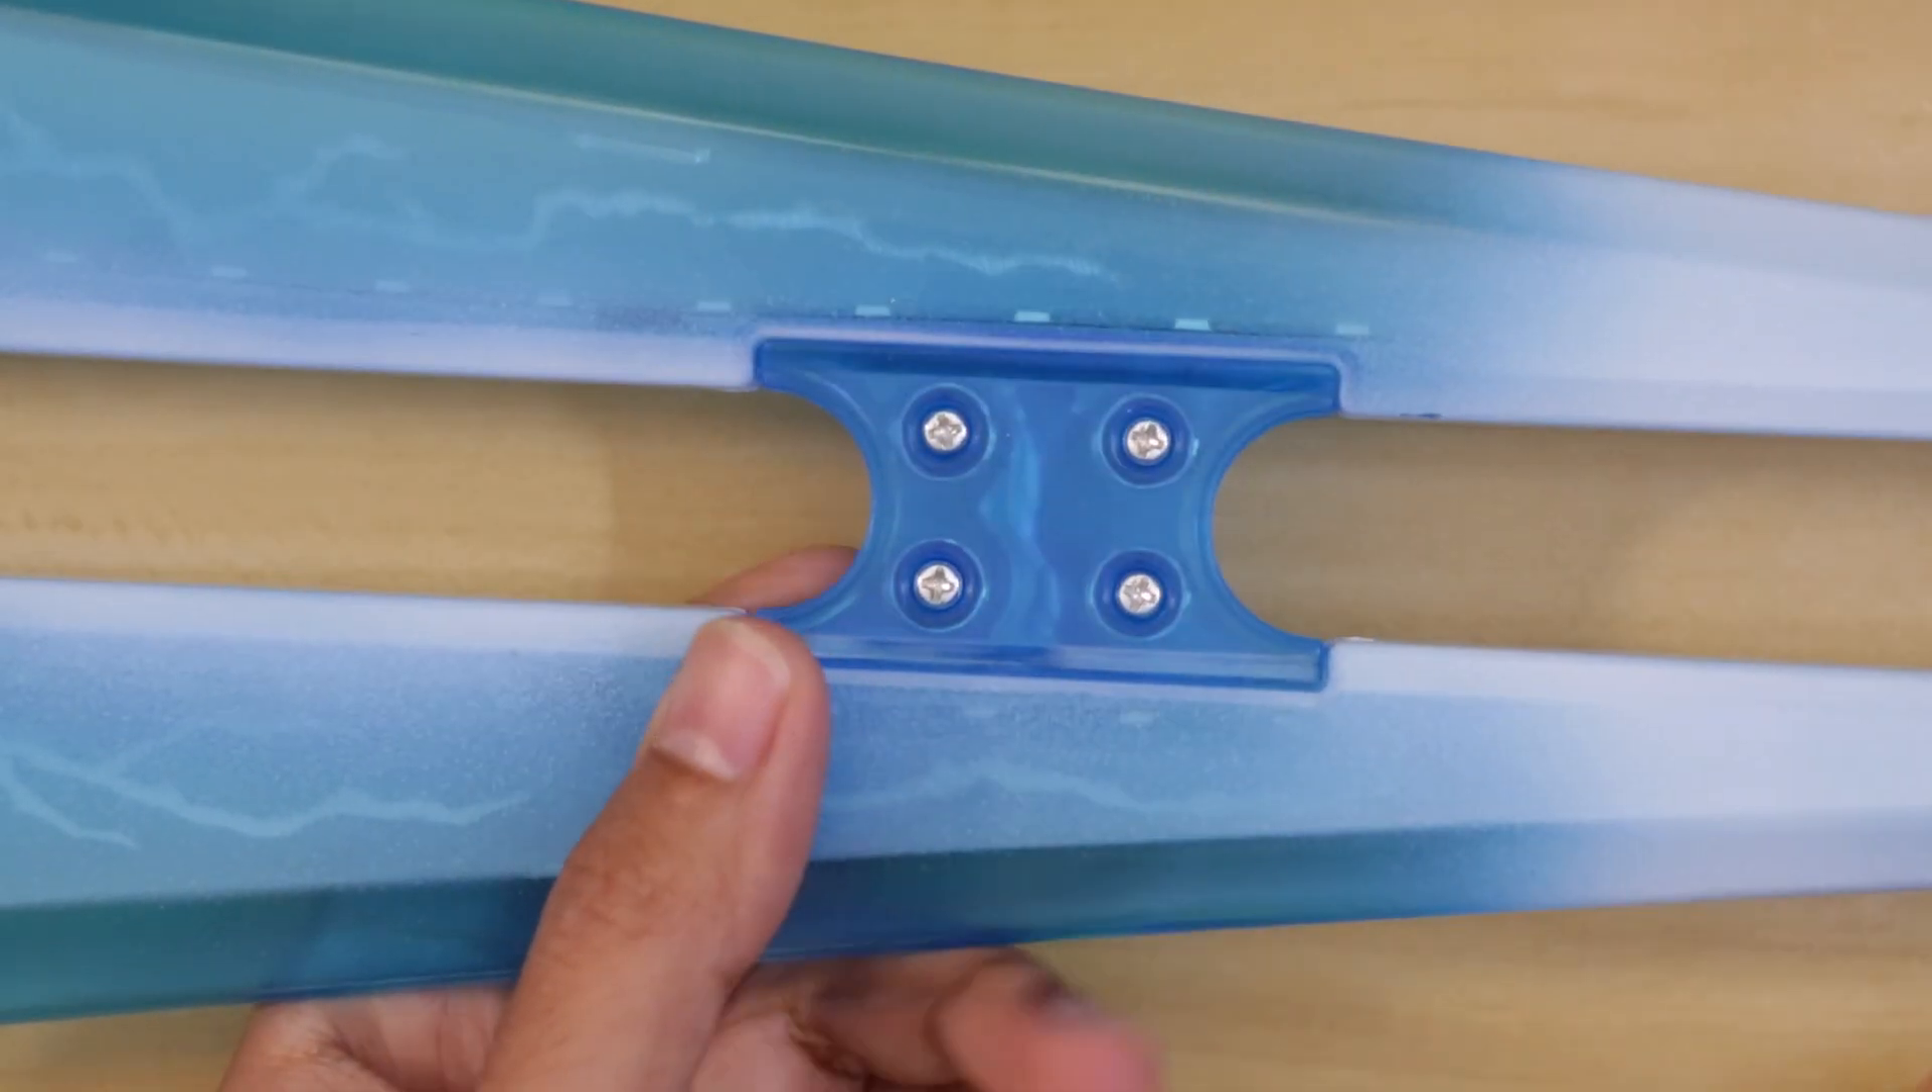And lastly, I fitted the two blades back together and fastened the last remaining screws.